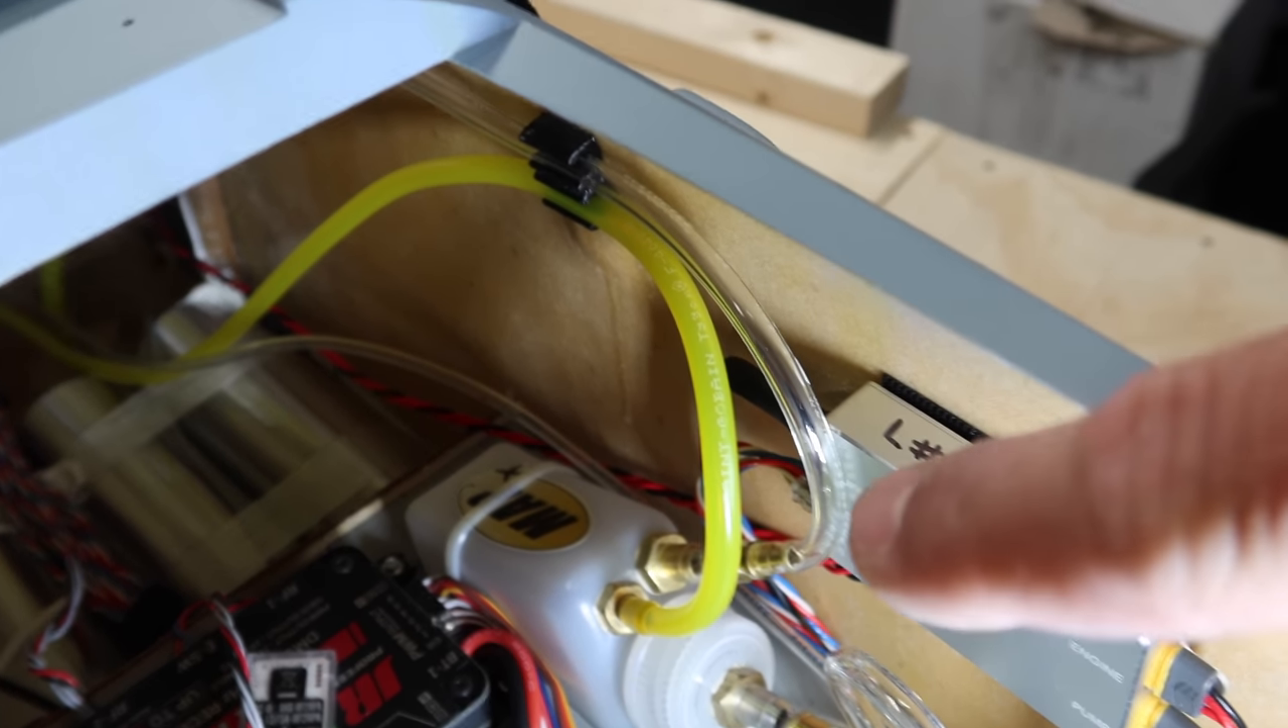We've got the lines run to each side i used the larger fuel line connectors that i have on my website to hold those in place.